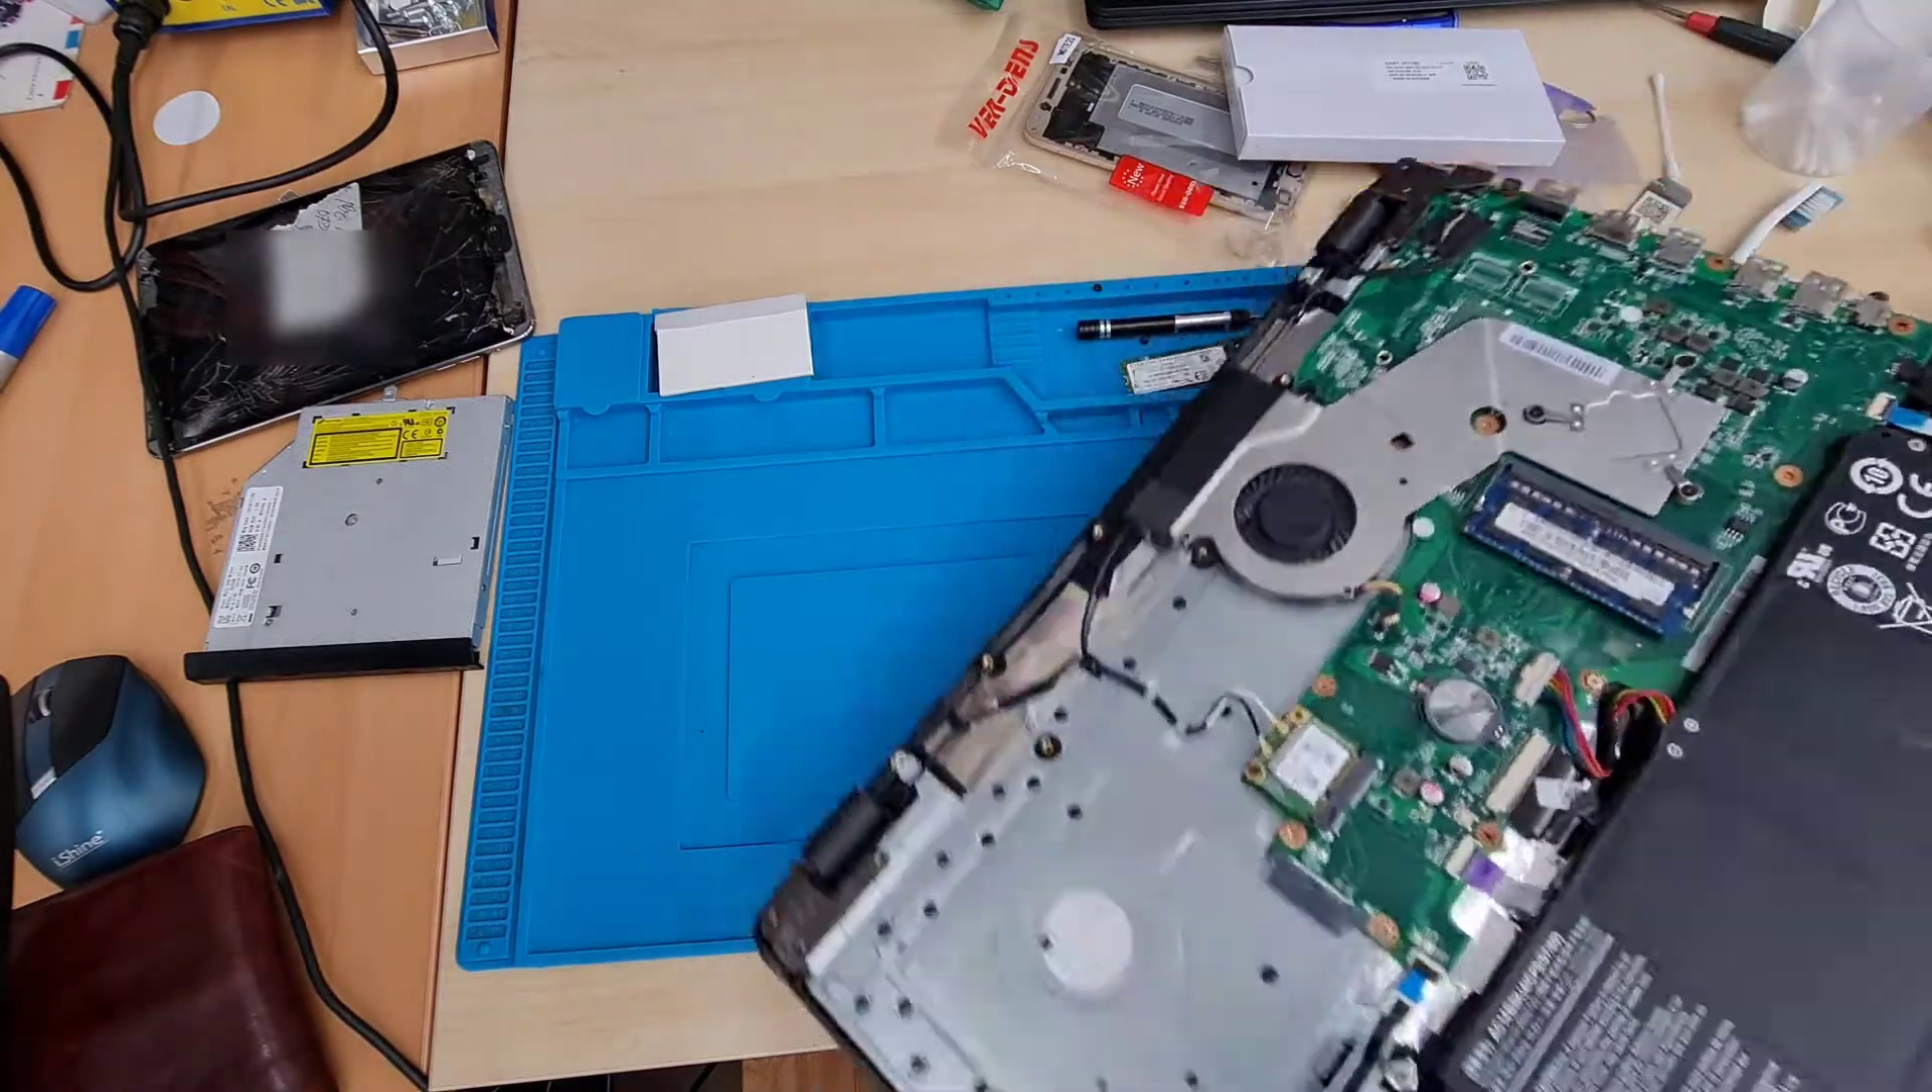All right, so the back cover already opened up.